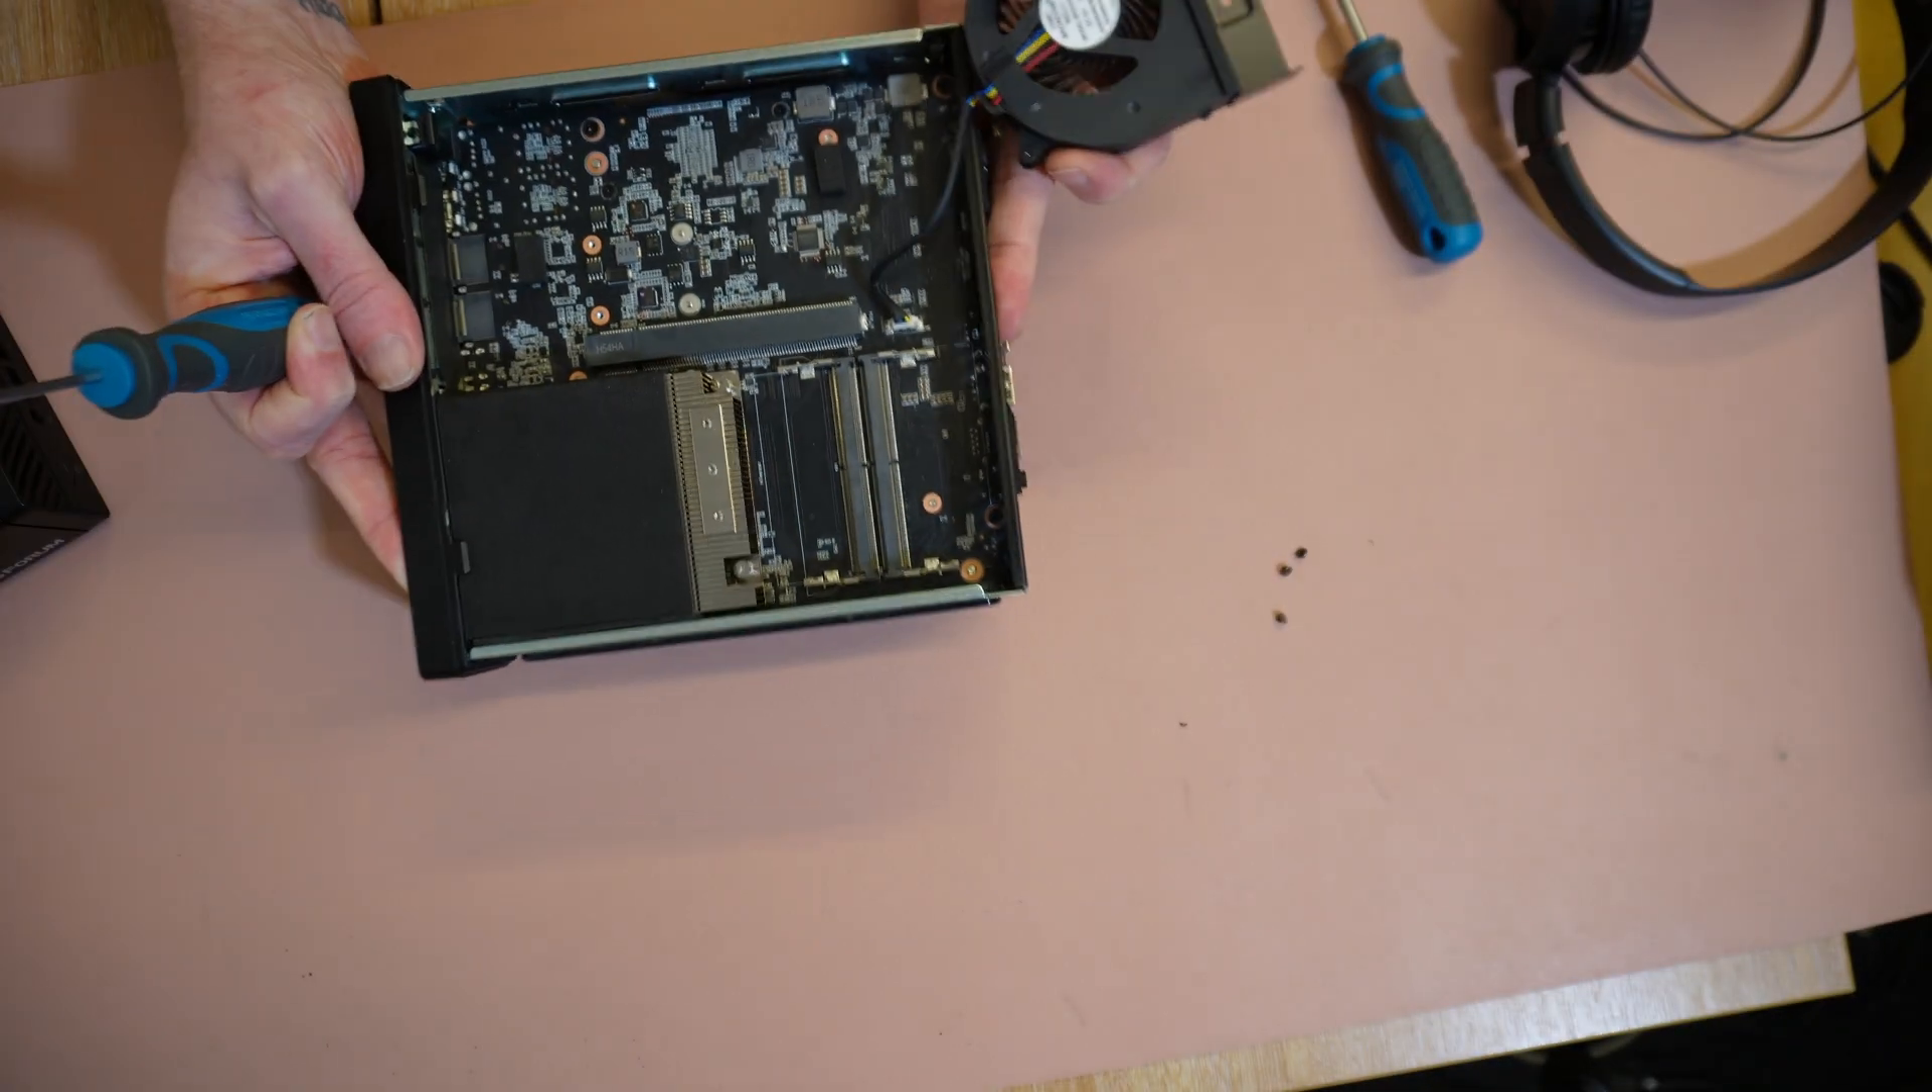Now we can see the memory slots exposed.